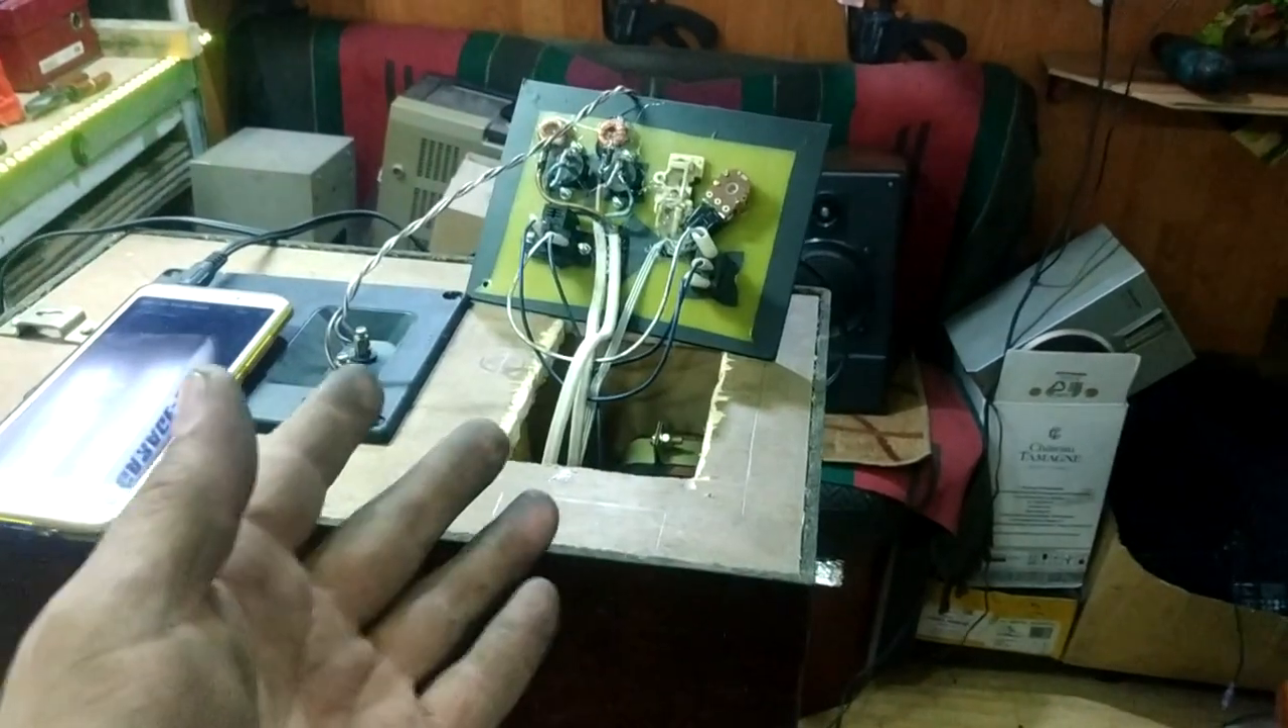В общем осталось только установить сюда панель.